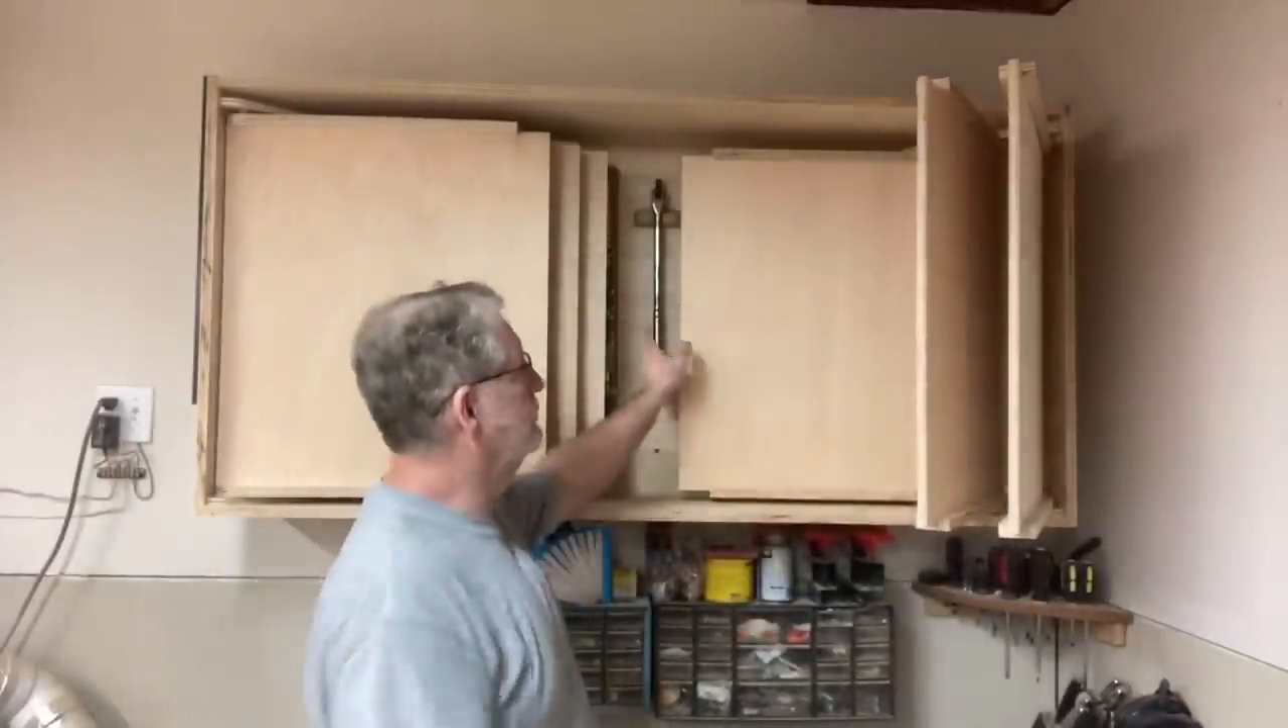So here's a look with all the vertical panels in.